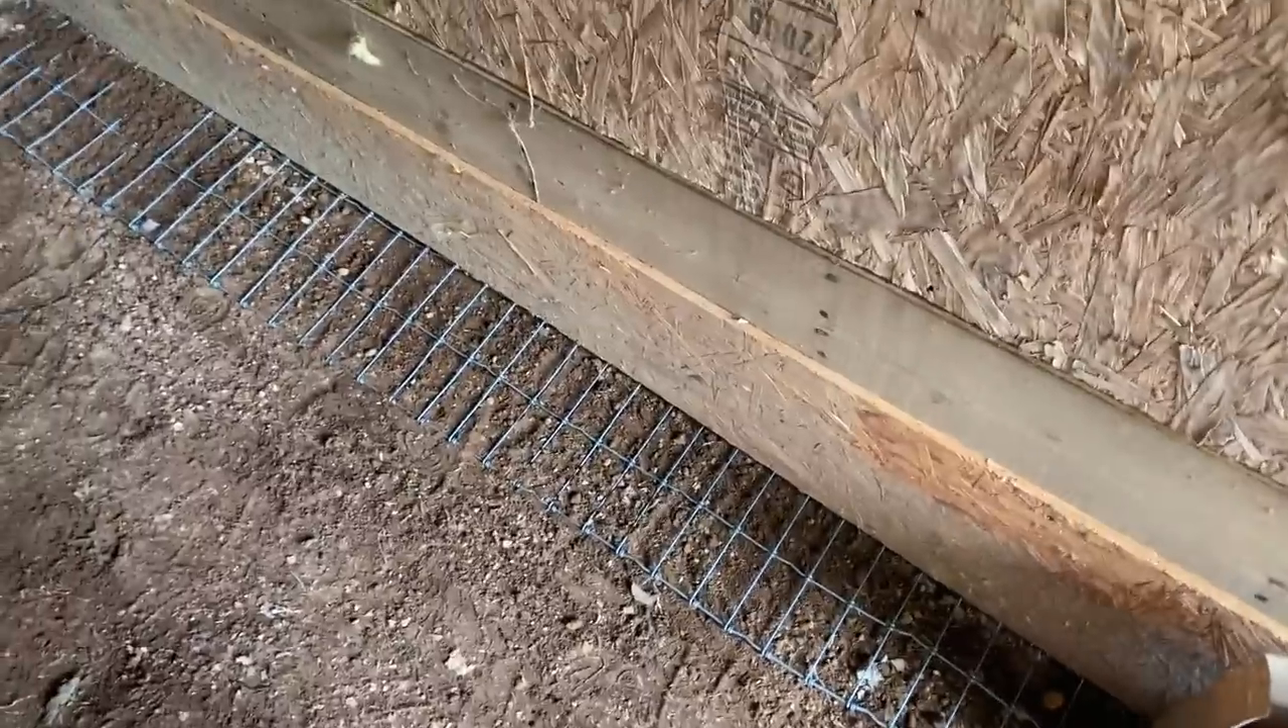So, what we did is we laid the fencing down first, okay, fencing down first, and then we've come back and we've put in the press wood, which we already had as well.